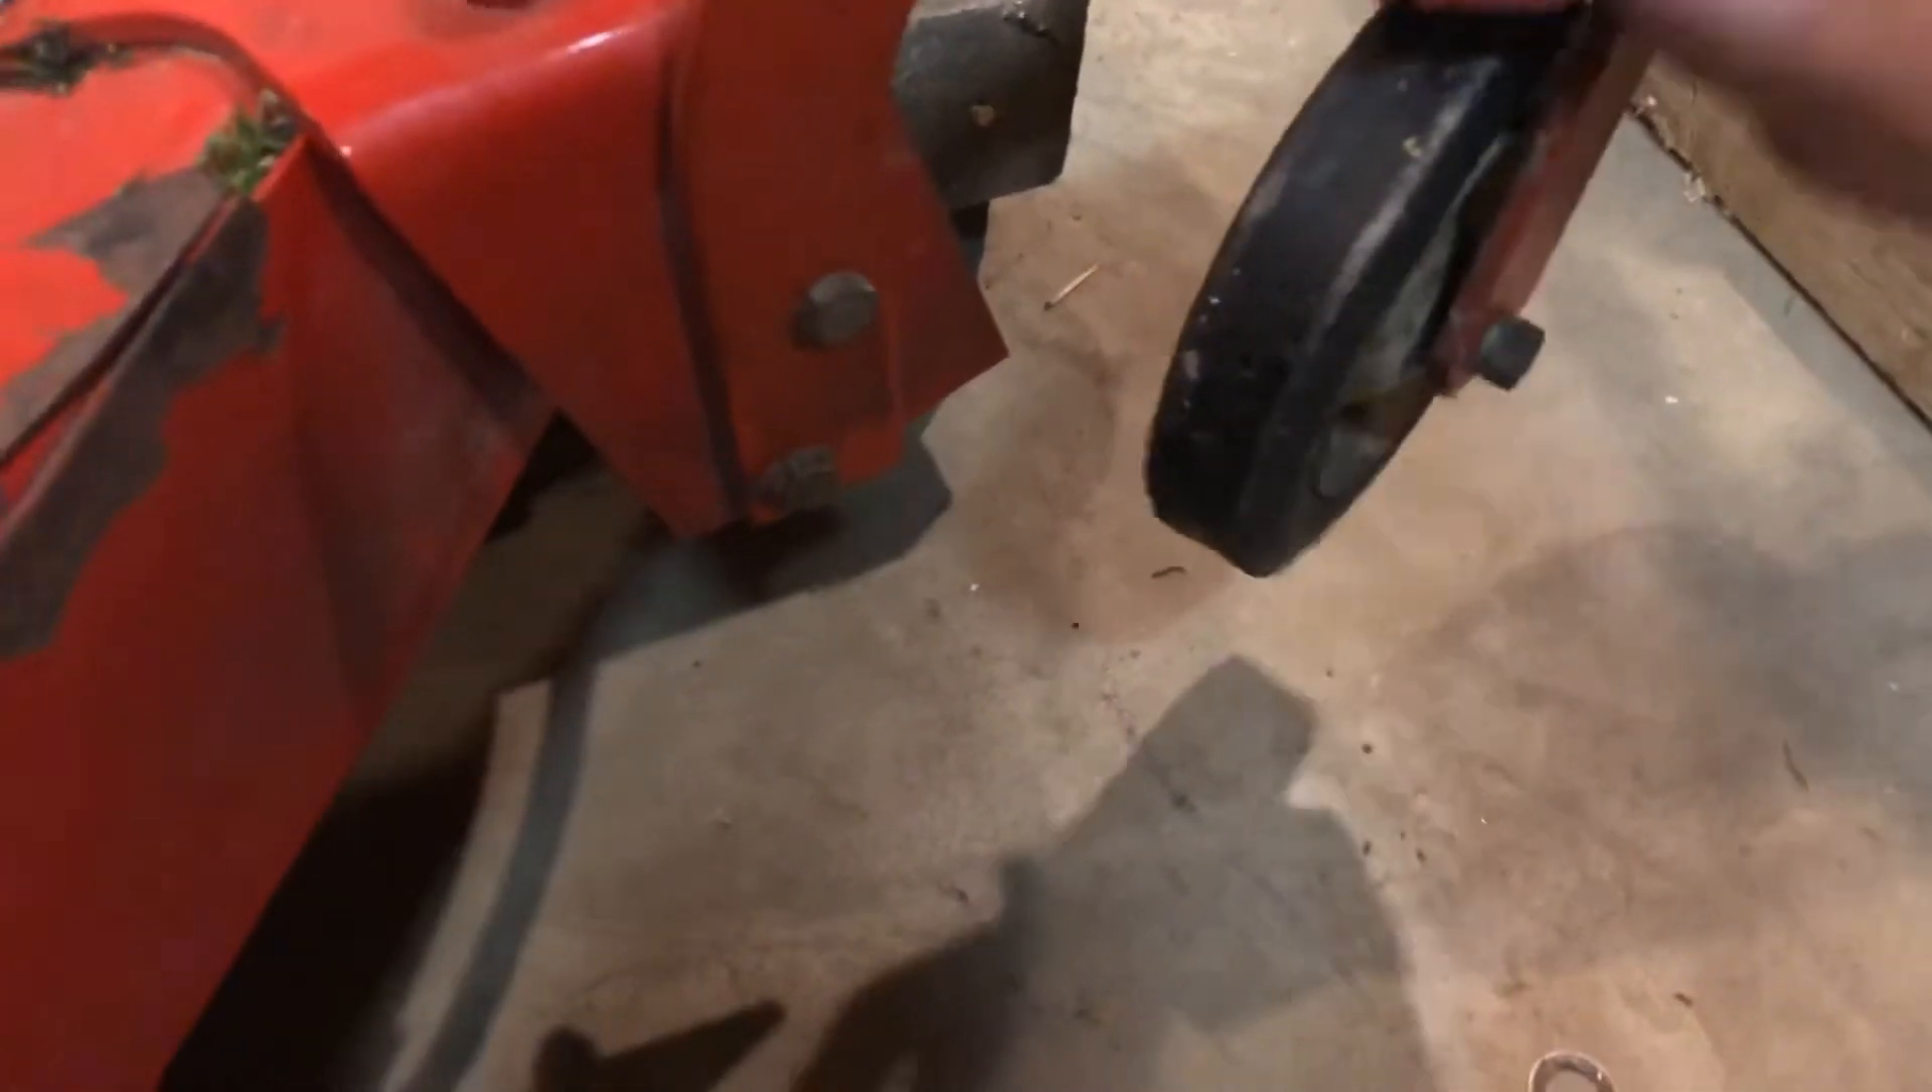So now we've got the wheel off.